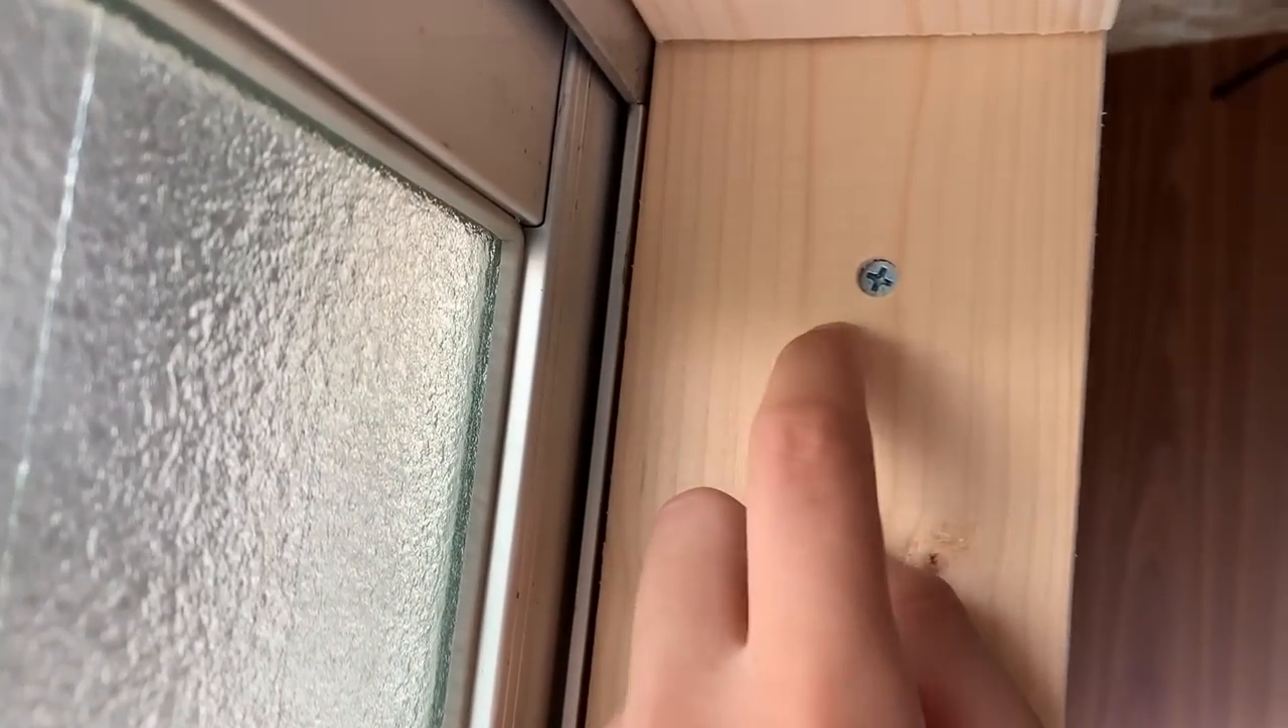Usually I think you'd use like nails for these so you can't see it but I'm using screws and I've countersunk them so that I can cover them up afterwards.